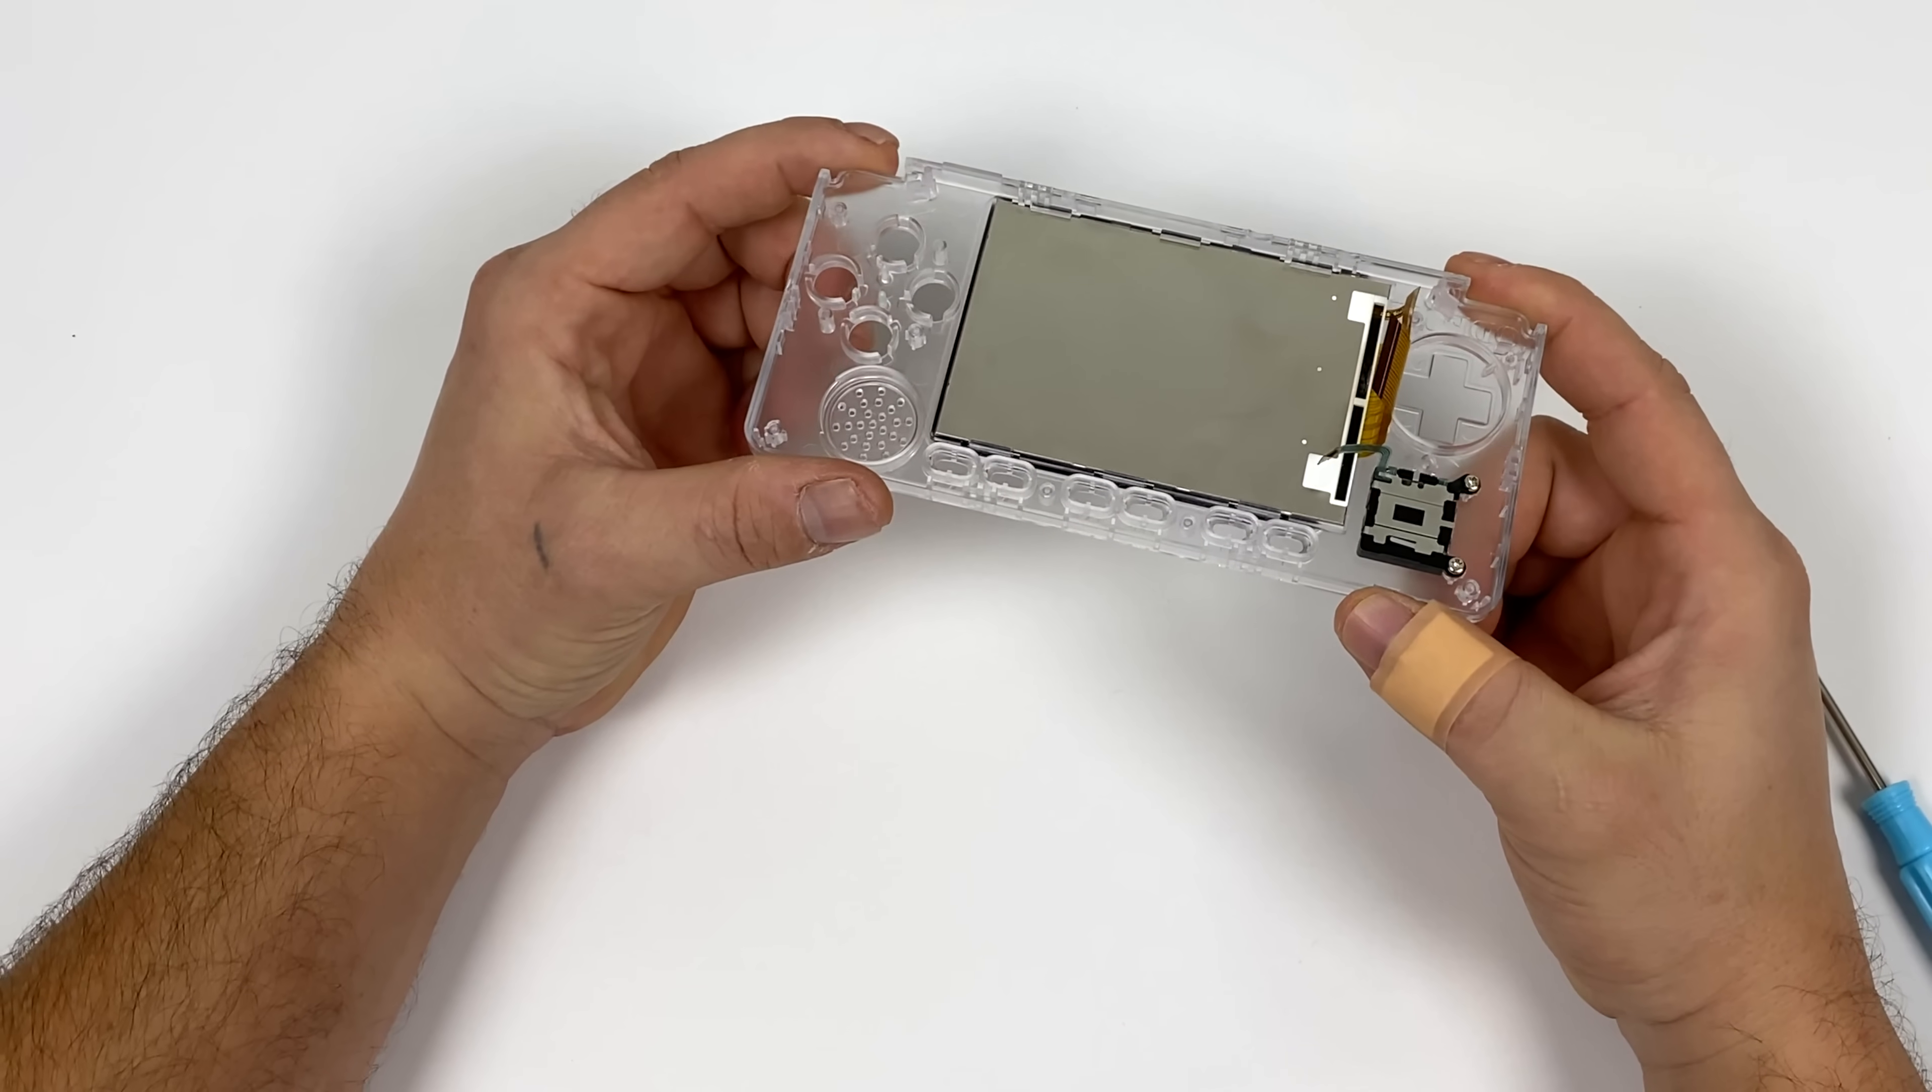So now we have the analog stick and the screen in place.